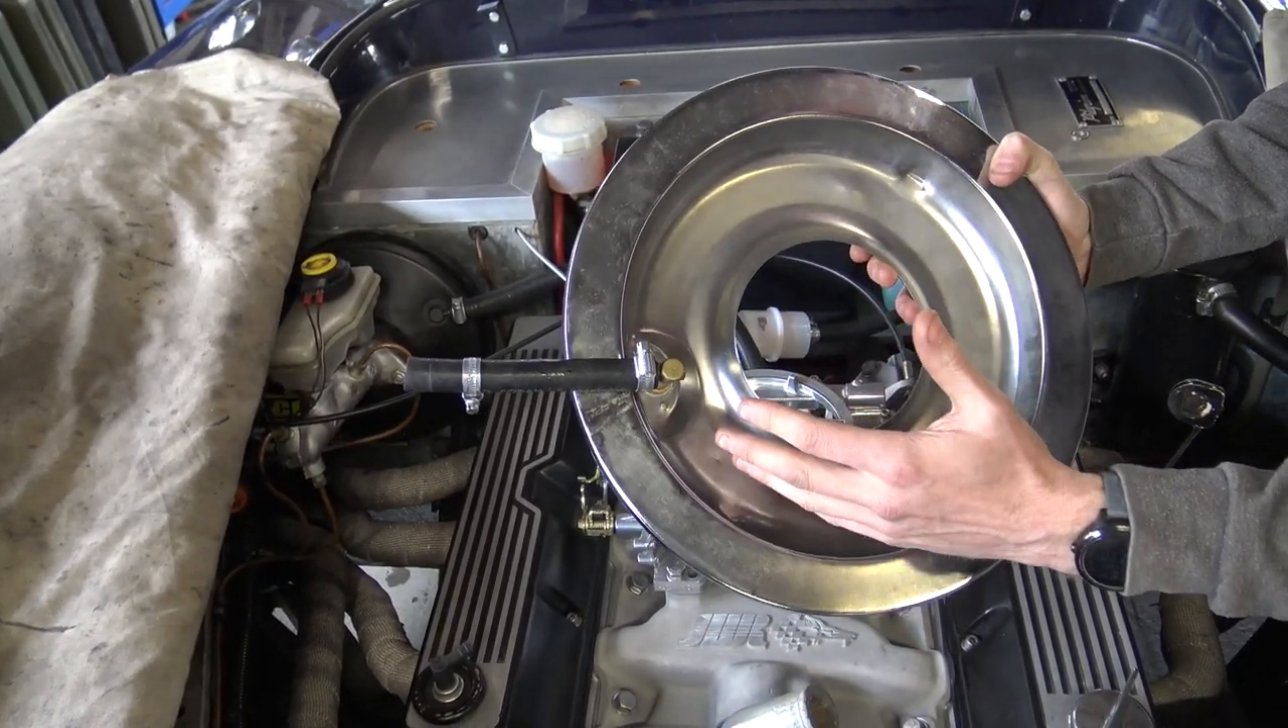So in terms of actually installing a carburetor, we're done with exception of the air cleaner.